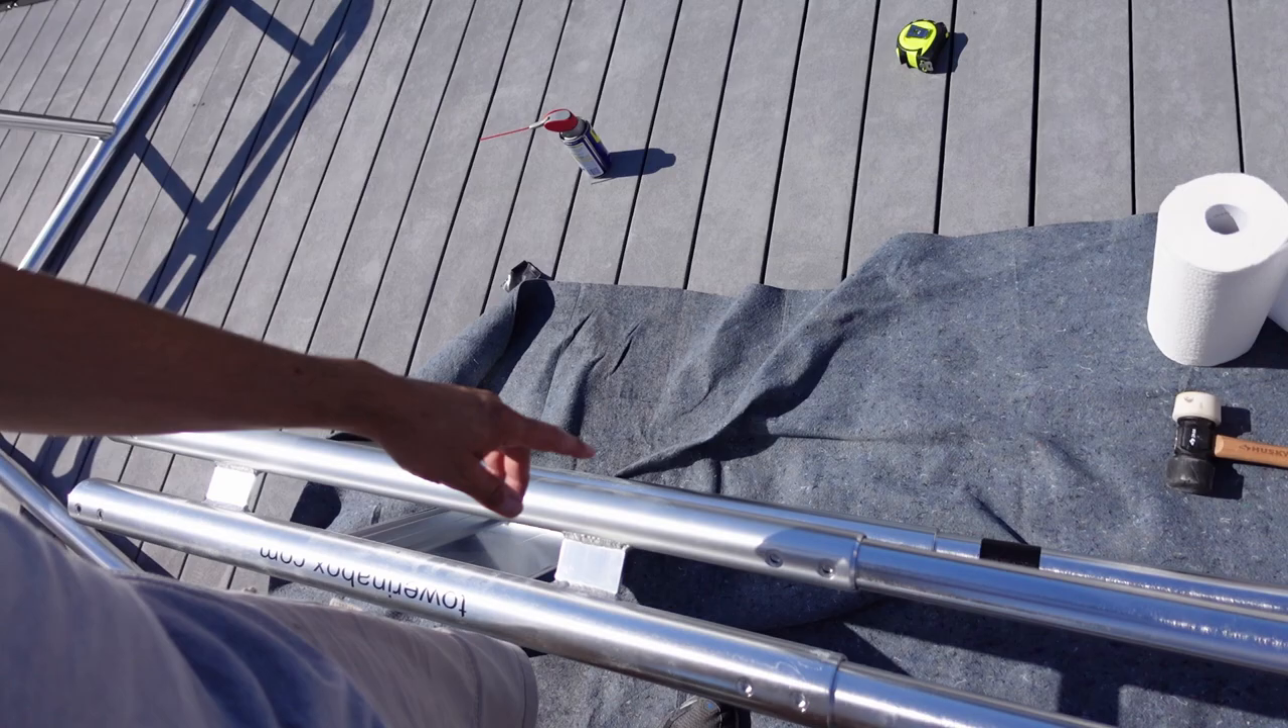I managed to get these these three pipes put together slid into each other.